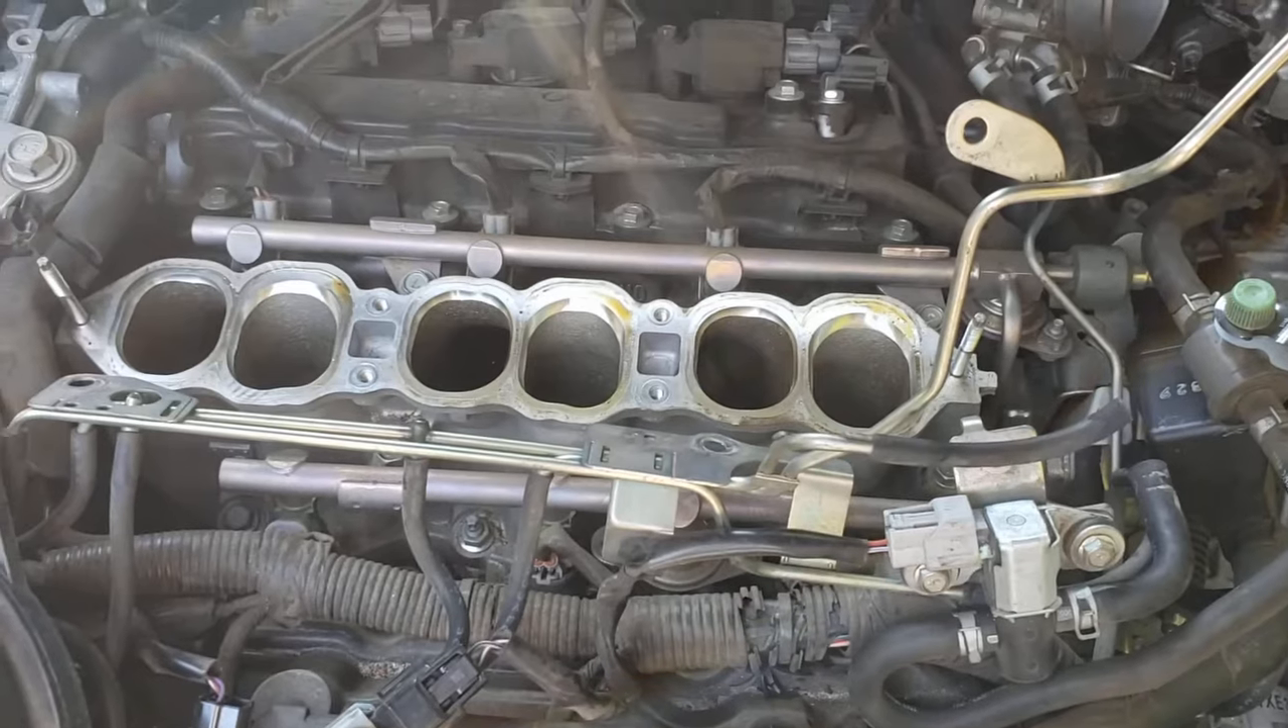Alright as you can see the manifold is off.